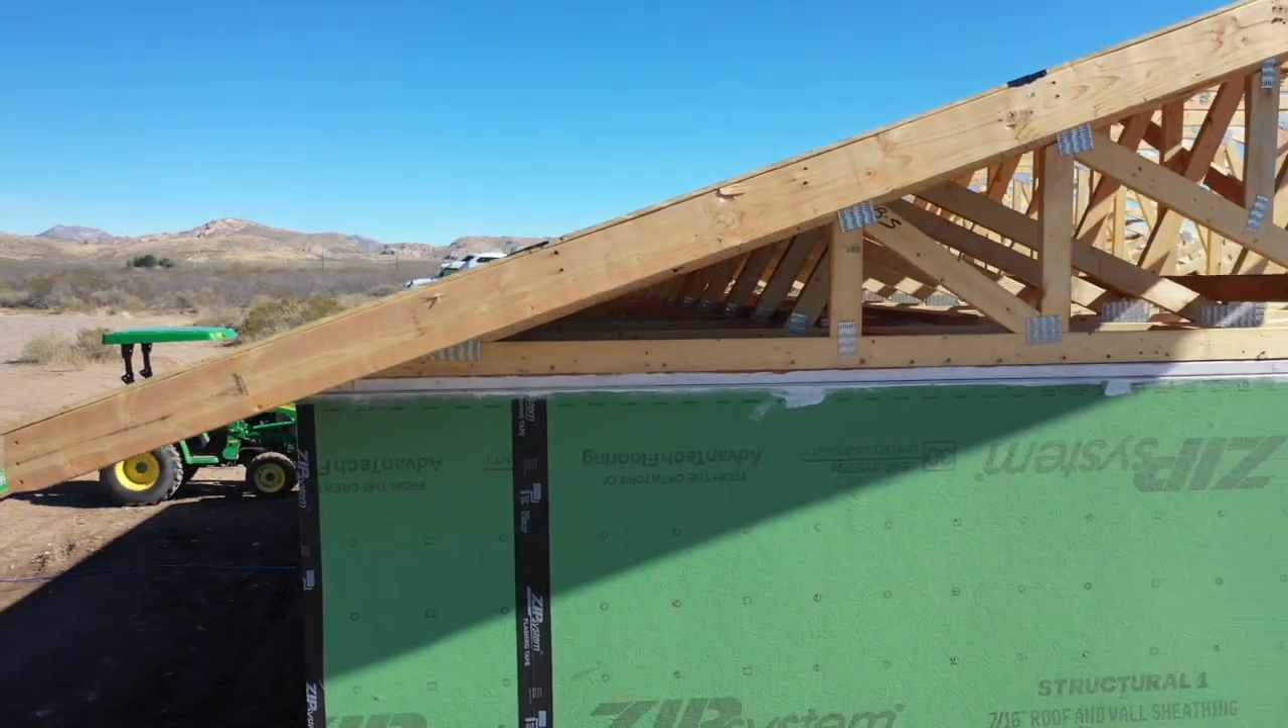You can see all the trusses are up.